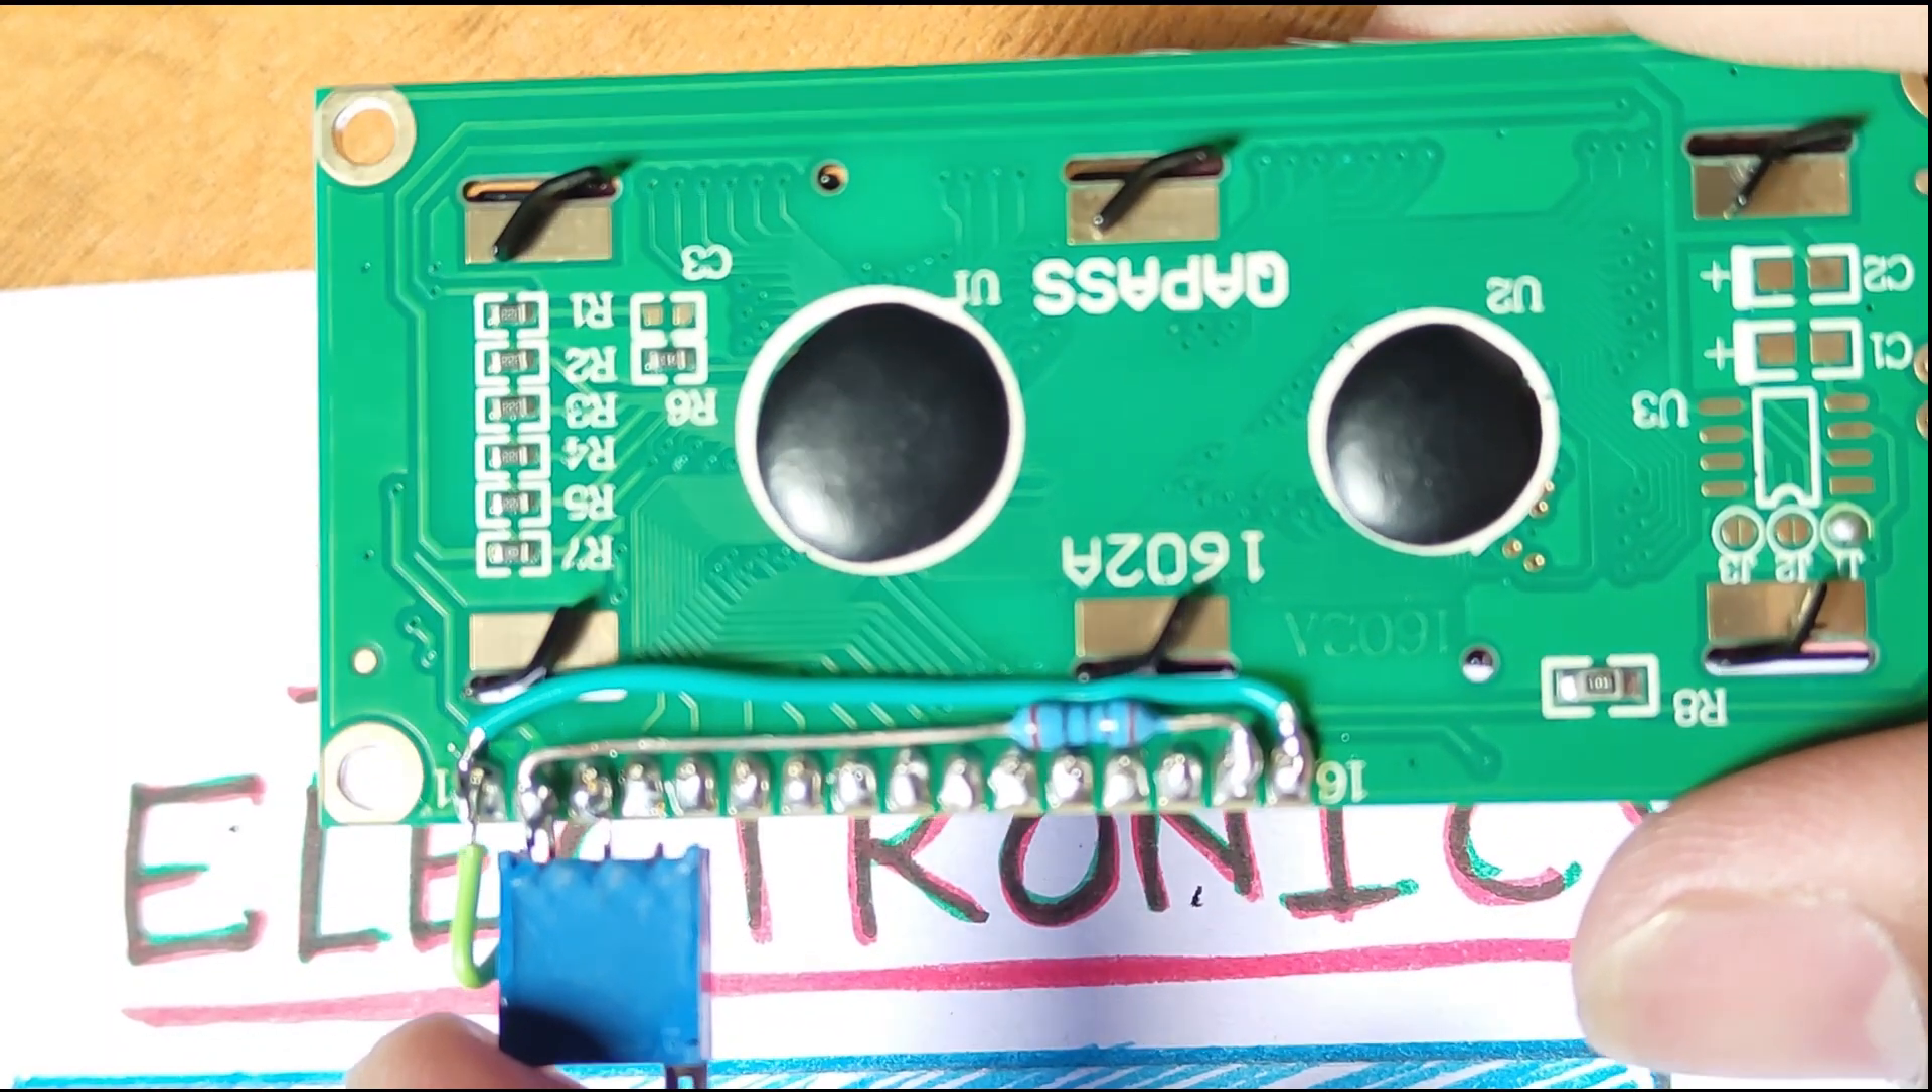We have connected one resistor of 100 ohm to the back LED.